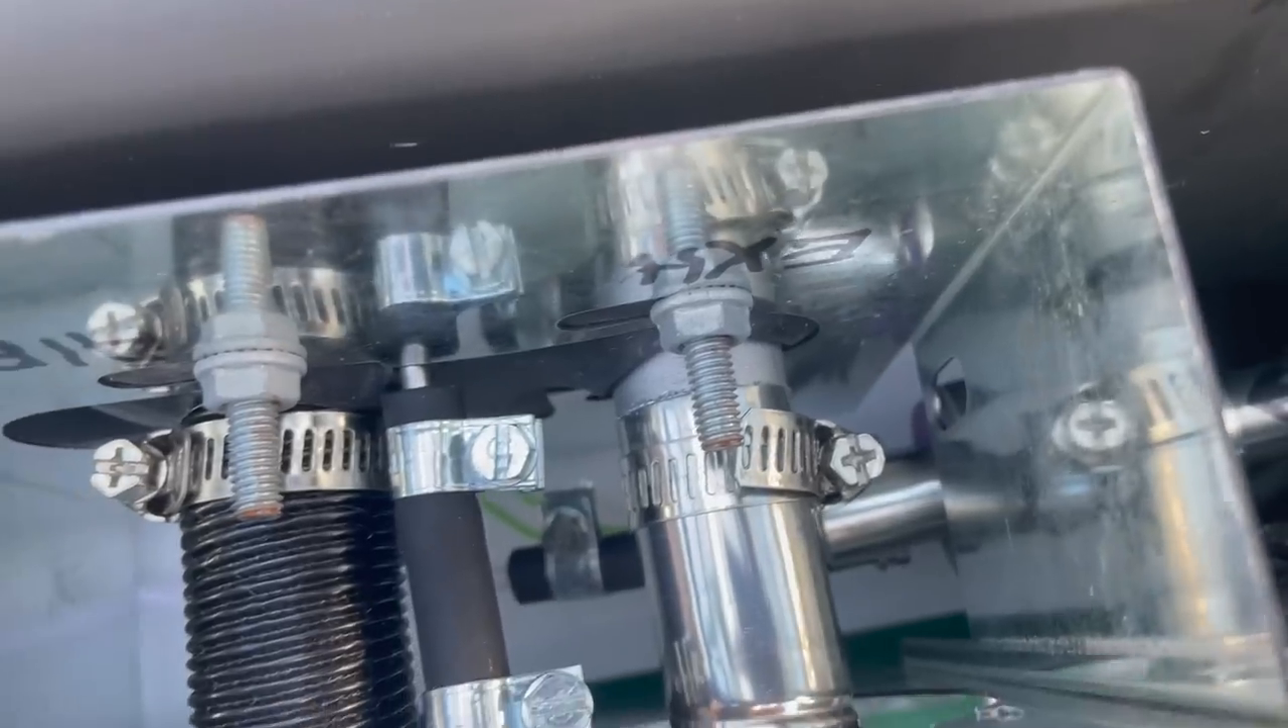So that's the unit with the pipes all clamped in position.